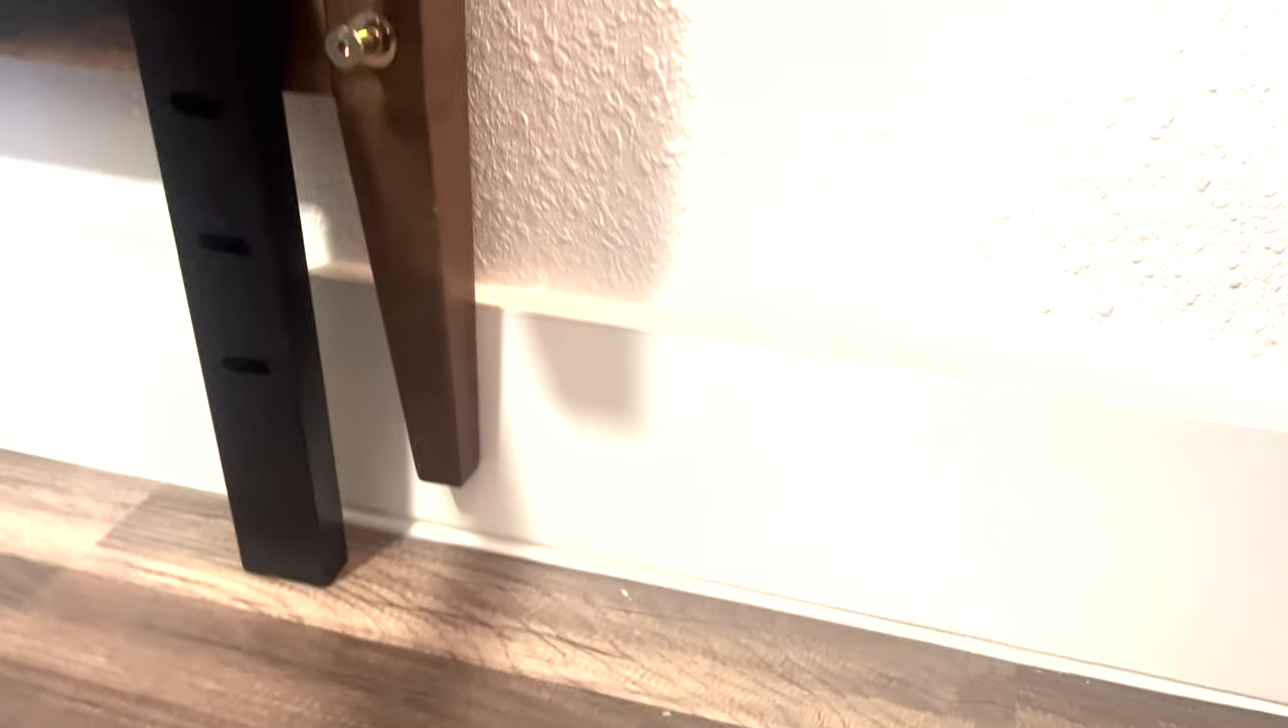So now this headboard, also this leg's not long enough, our solution is to put some L brackets.